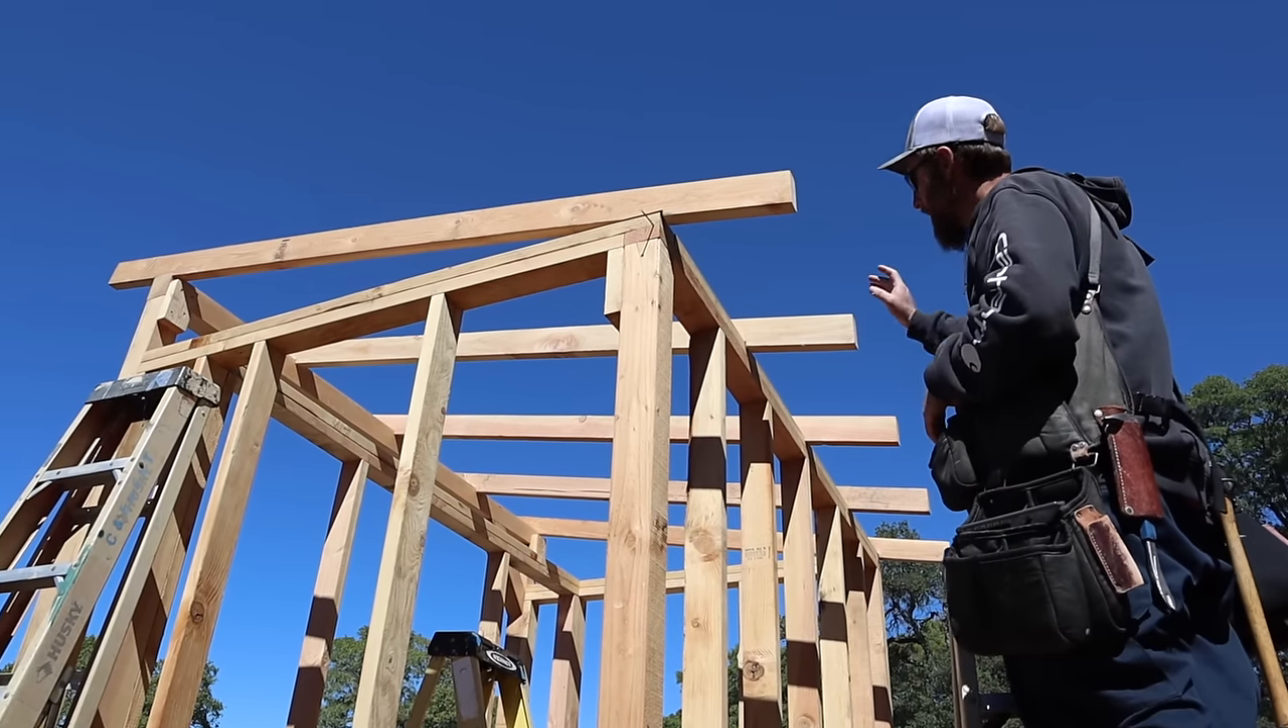Okay so we got the joists up but we're not finished yet.